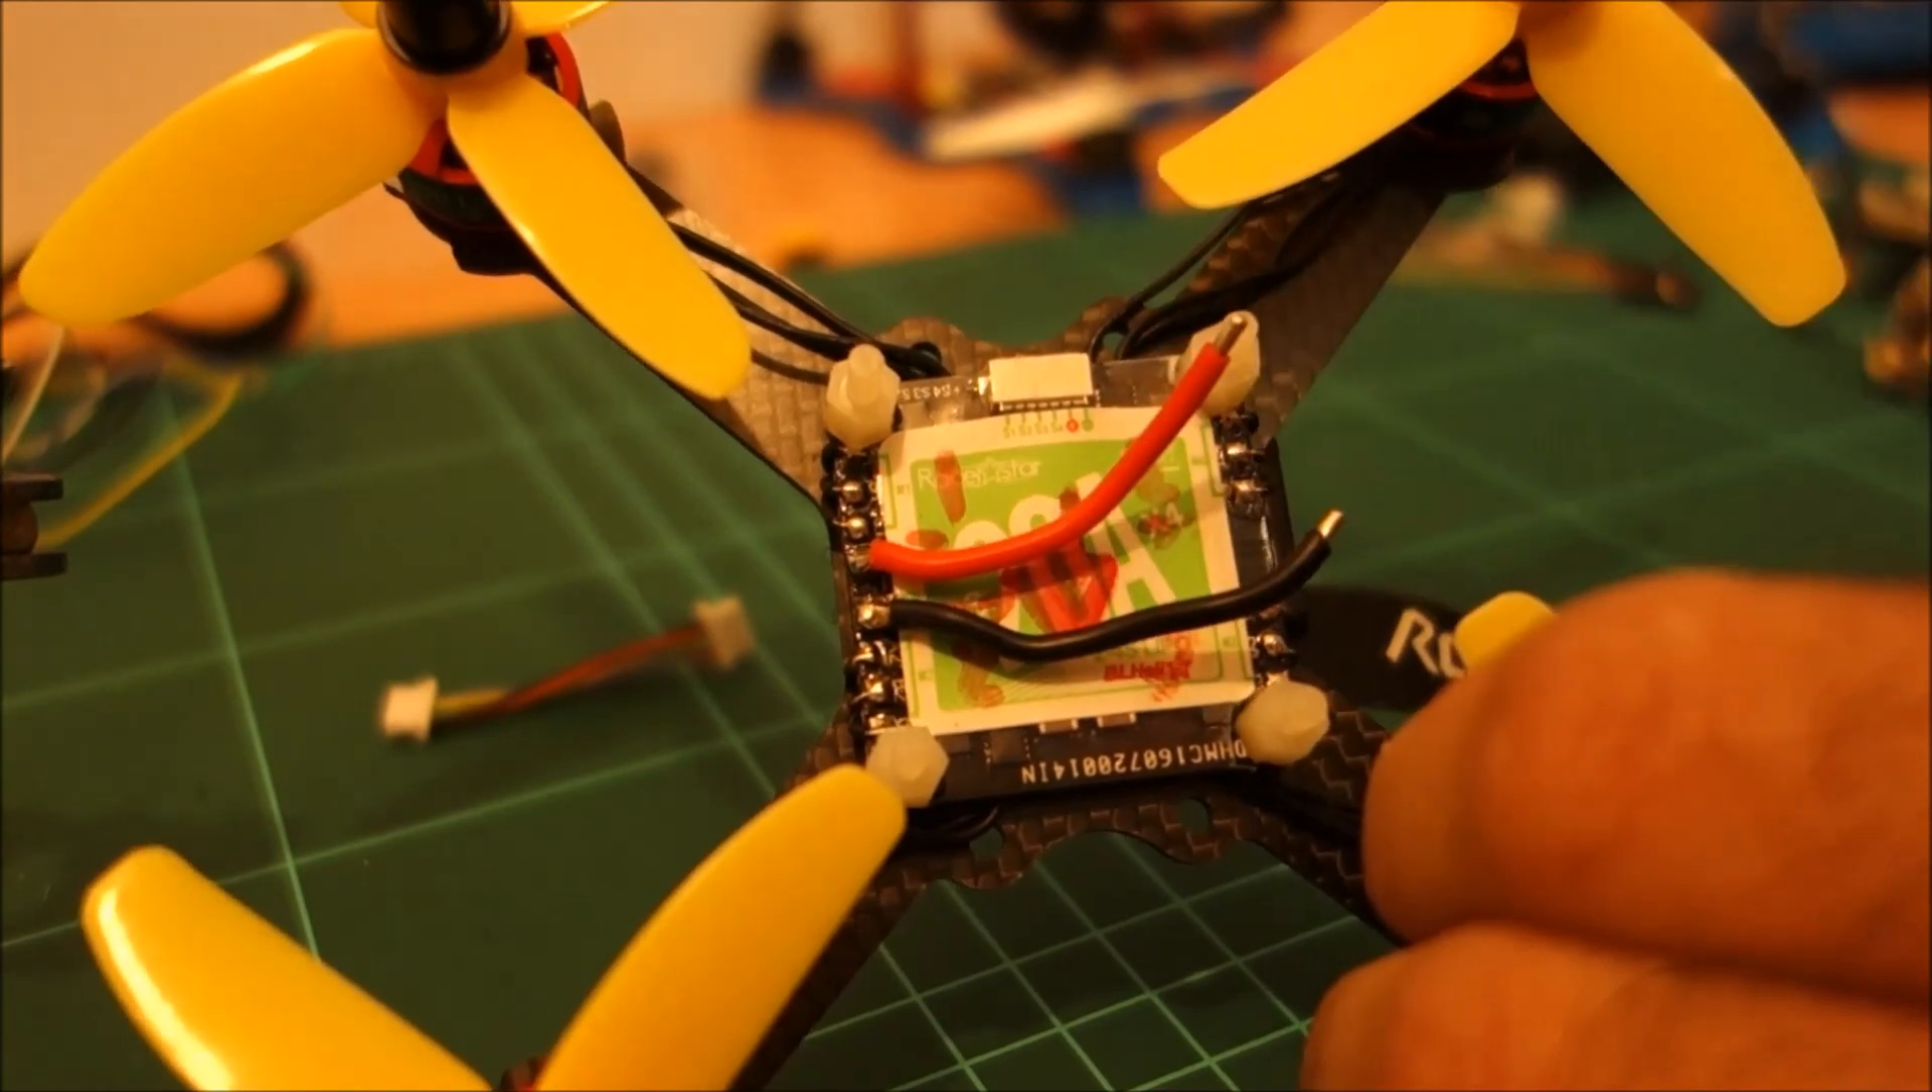The other thing I have done is I've just gone ahead and put some 18 gauge wire on here.